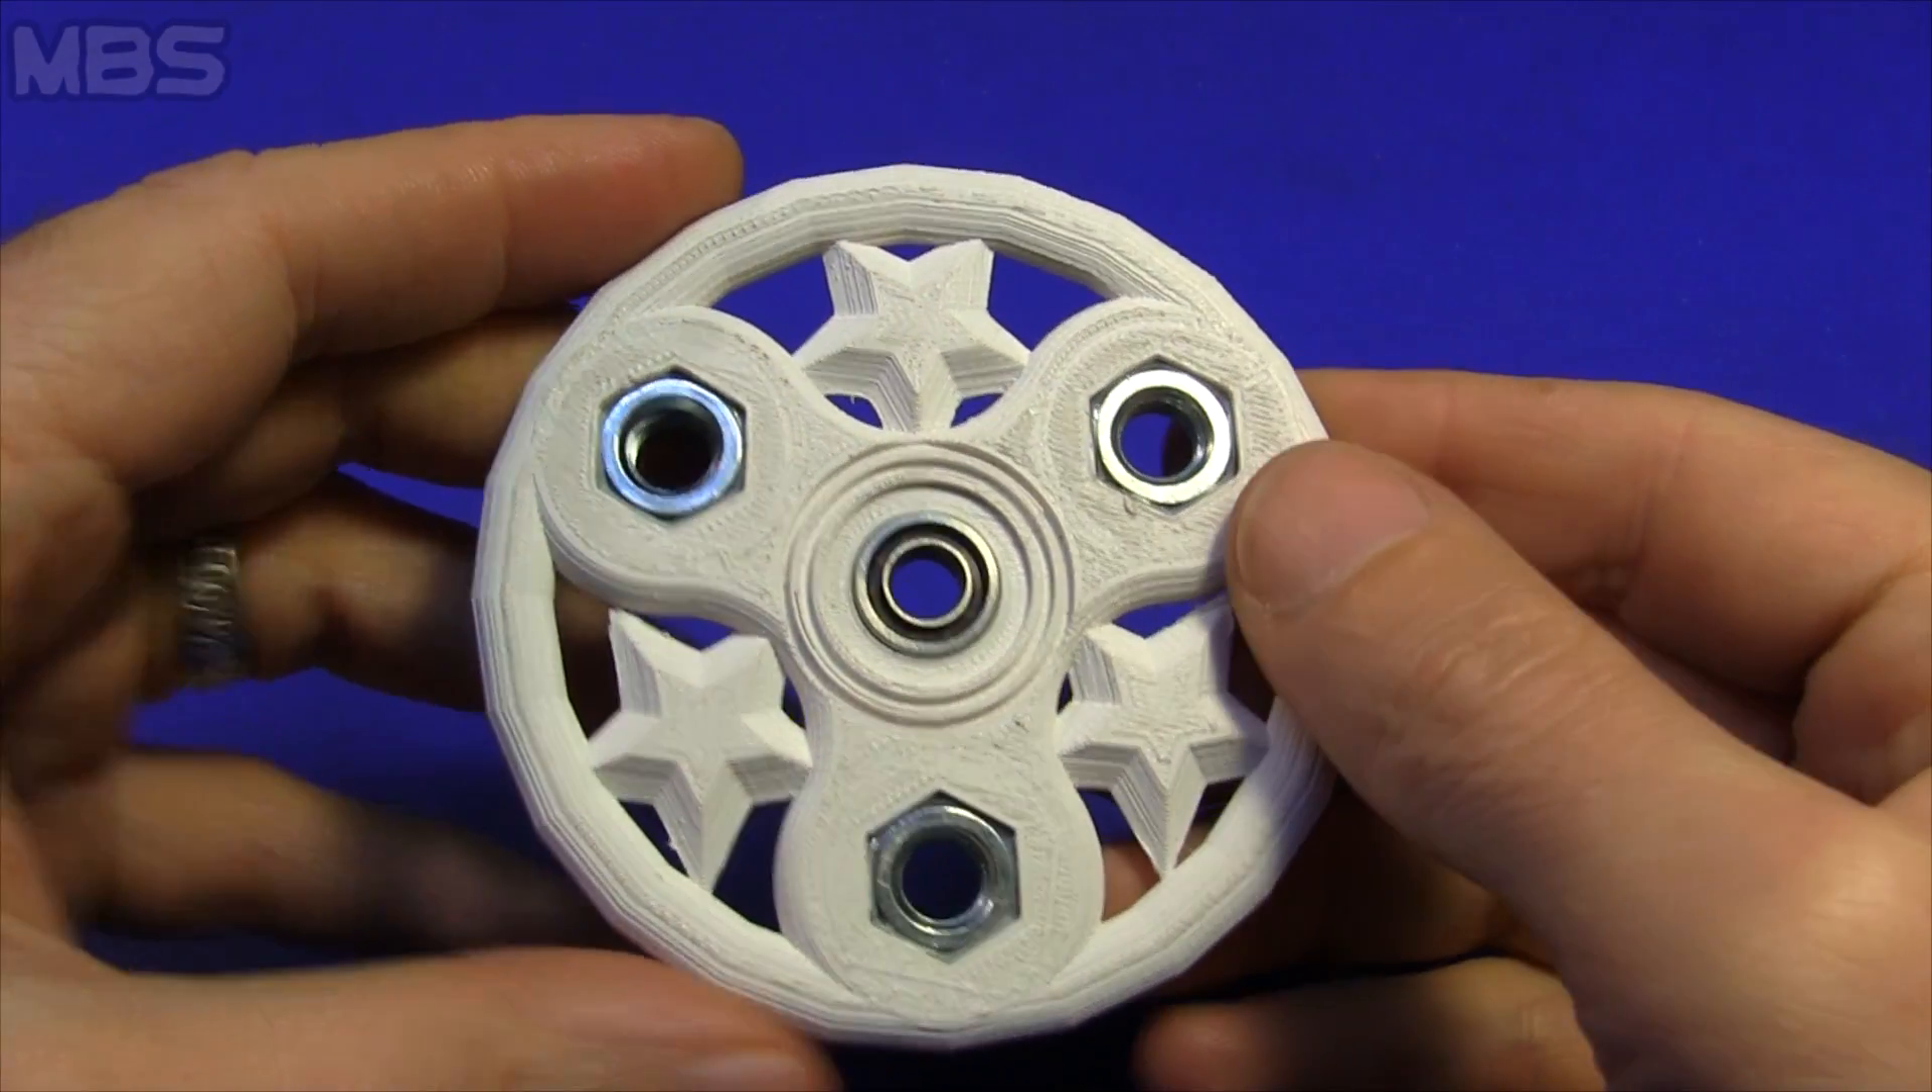Гайки установлены теперь осталось защелкнуть колпачок по центру и спиннер будет готов.